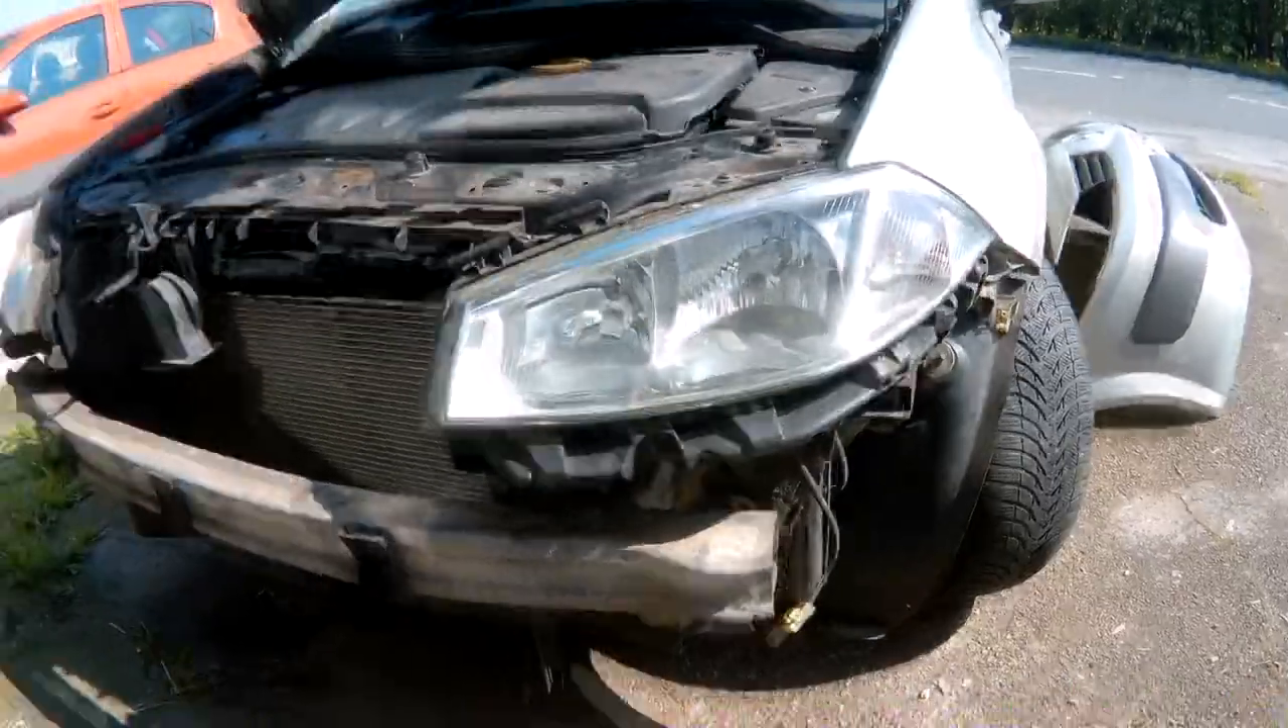The bumper's now off. The front of the car exposed.